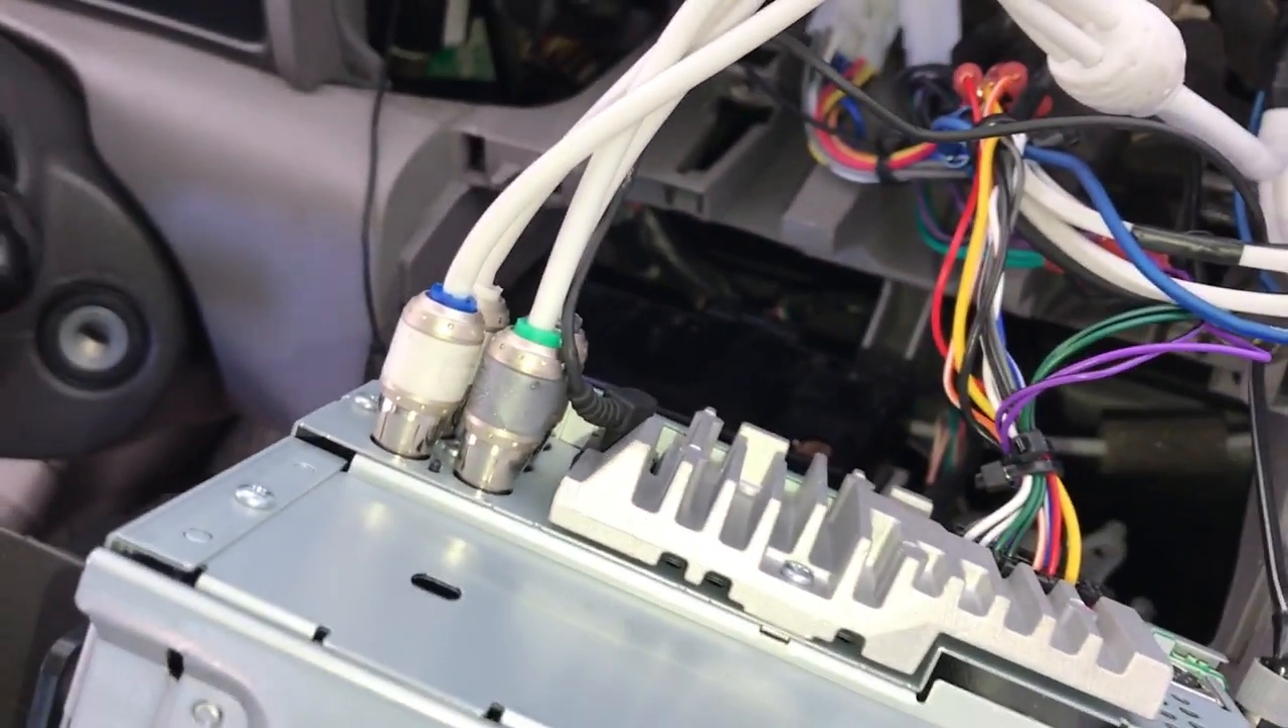Alright, so we've got everything hooked back up. Our RCAs are plugged in.